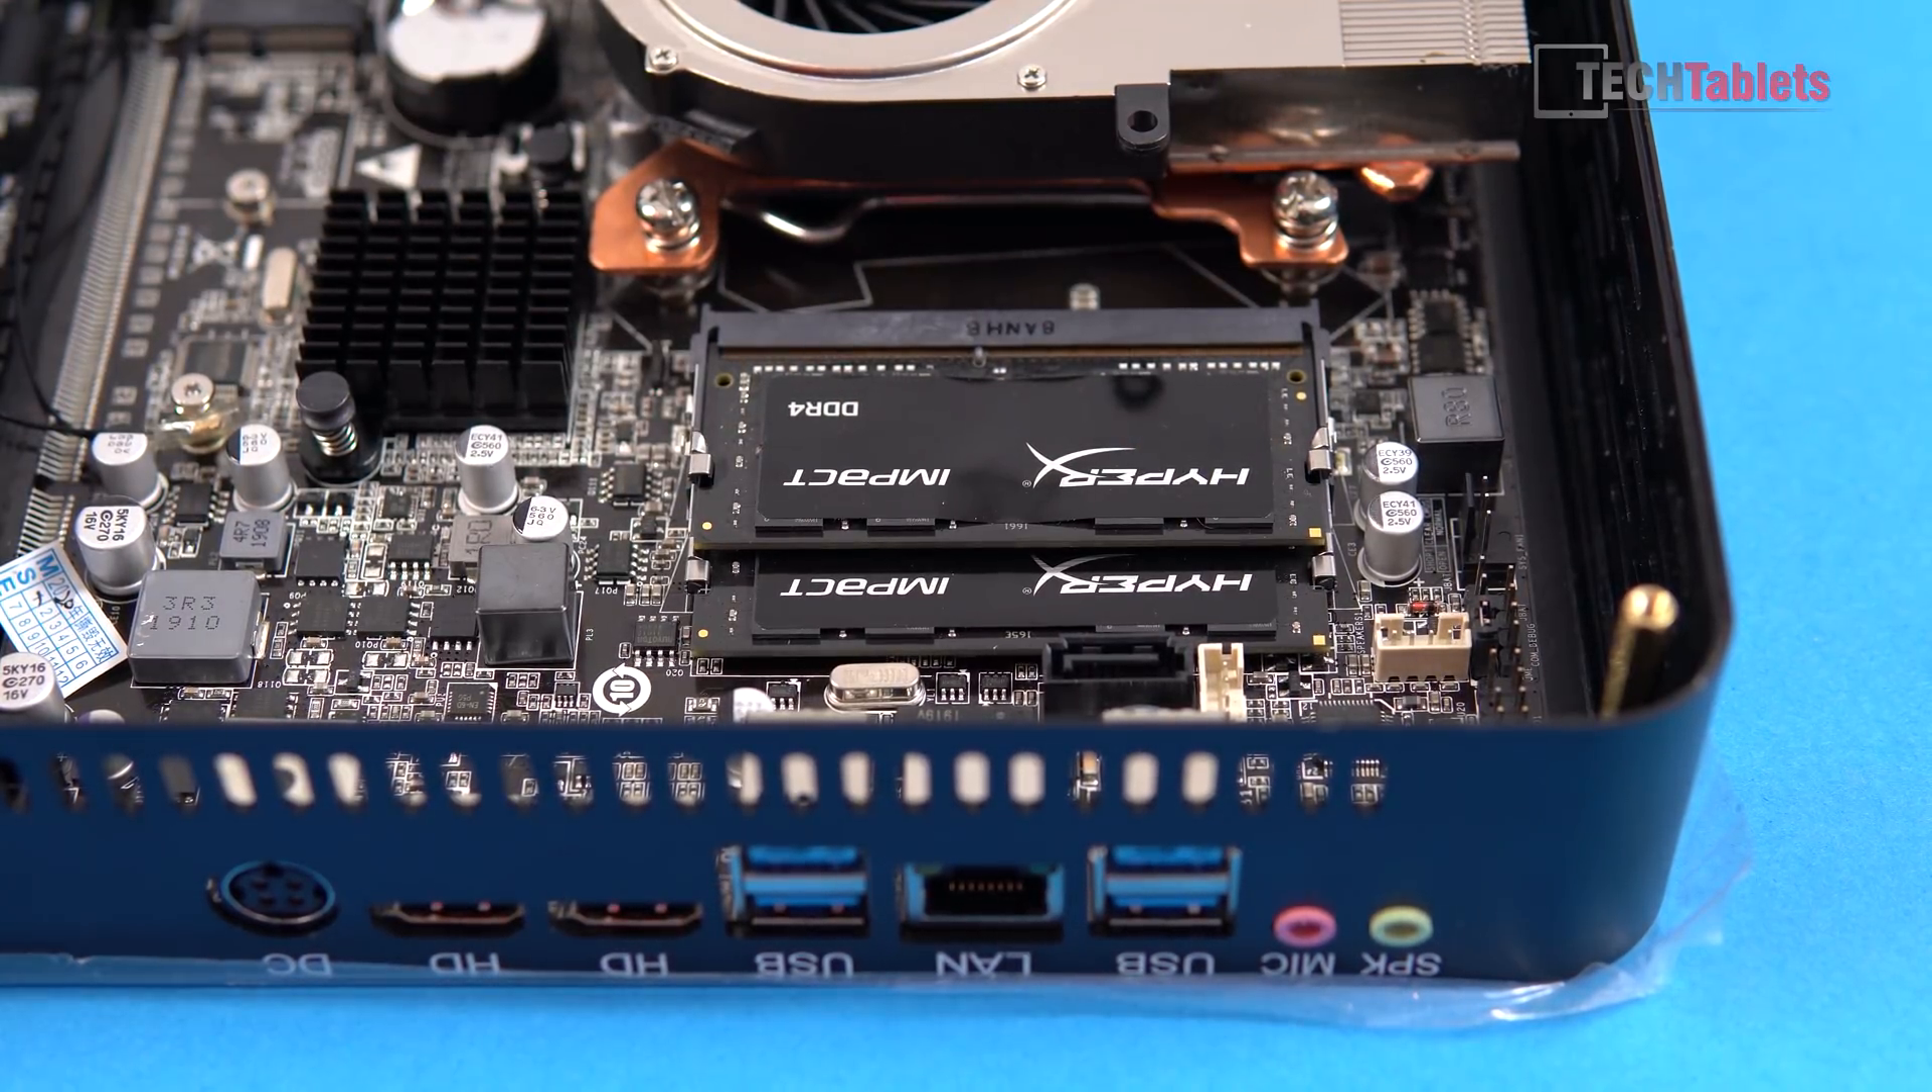And that is it. That RAM is installed.